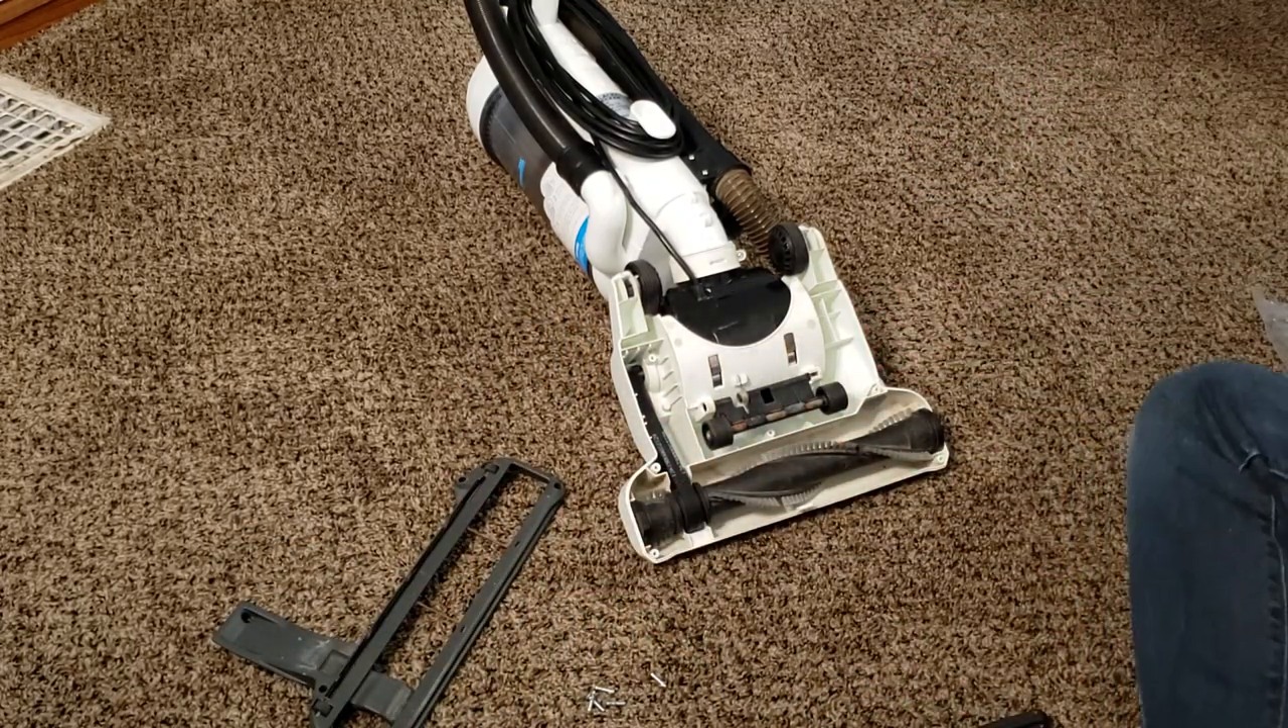So, that's the base plate off.